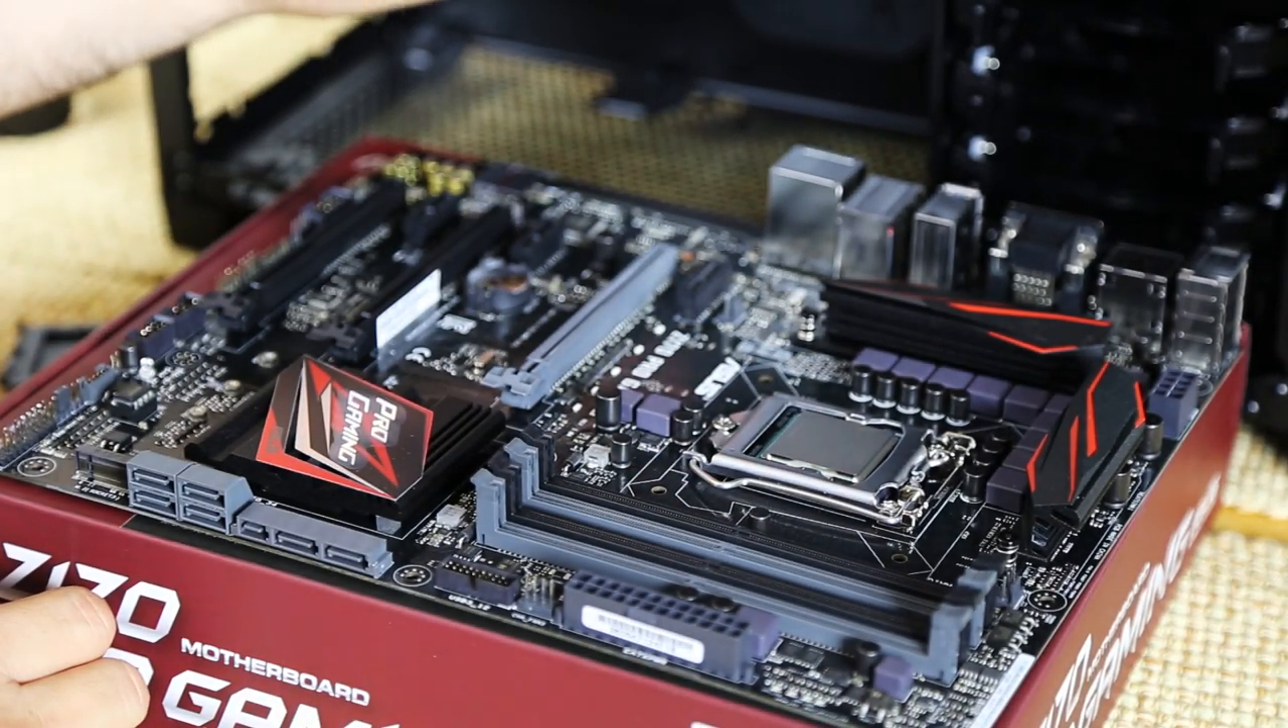Once it's placed close the socket protector and you just tighten down this socket and there you go processors installed.